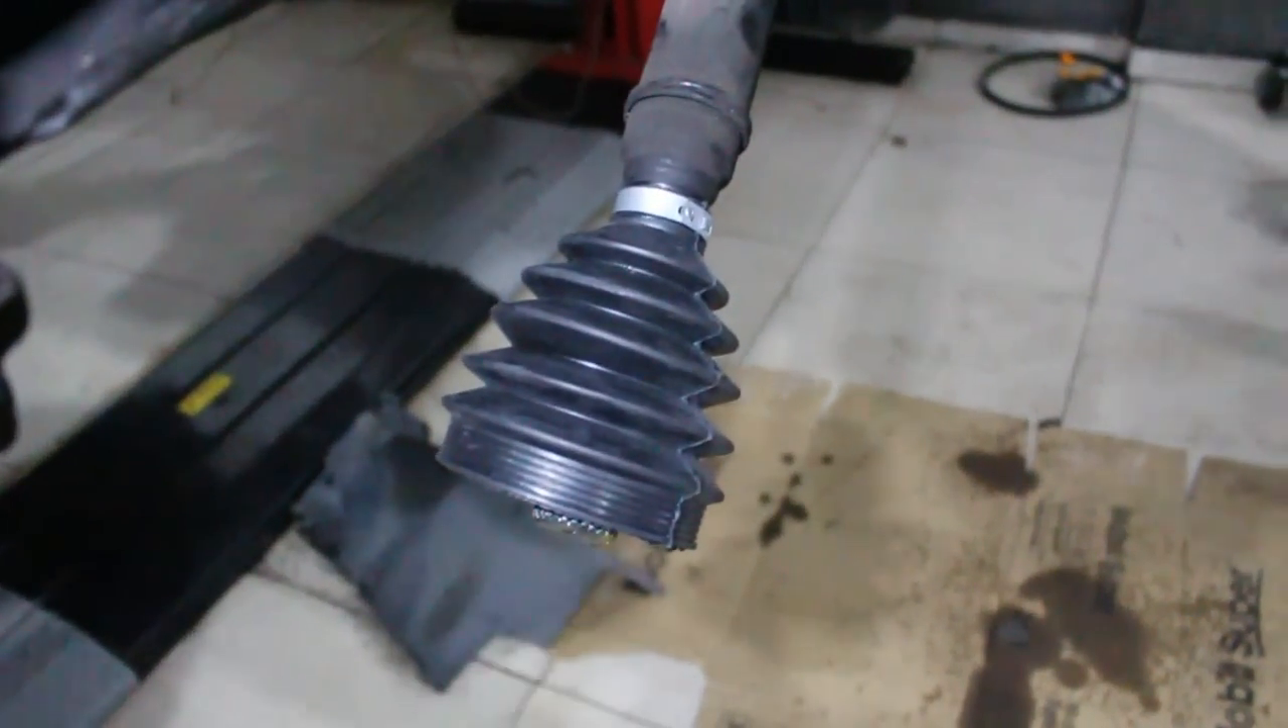Coifa já nova instalada ali. Homocinética já aqui.